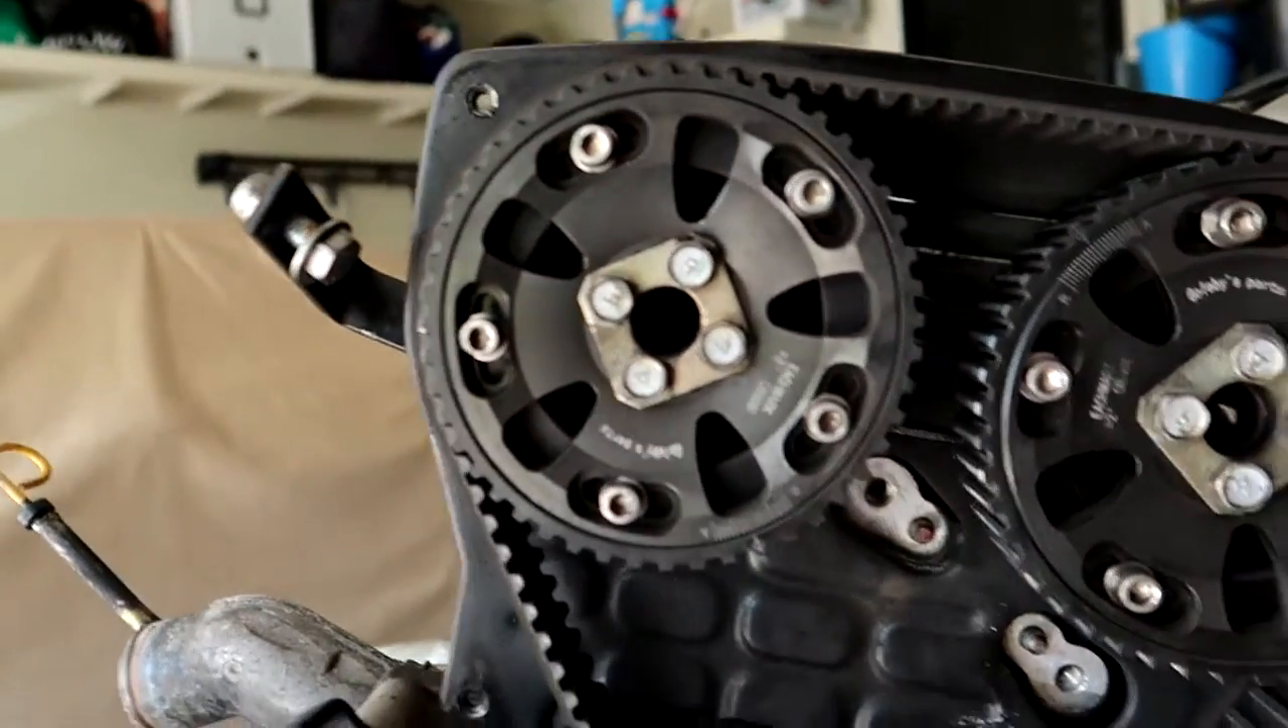So I've got the upper timing cover off and looks like we've got adjustable exhaust and intake cam gears which is cool from Golby's.